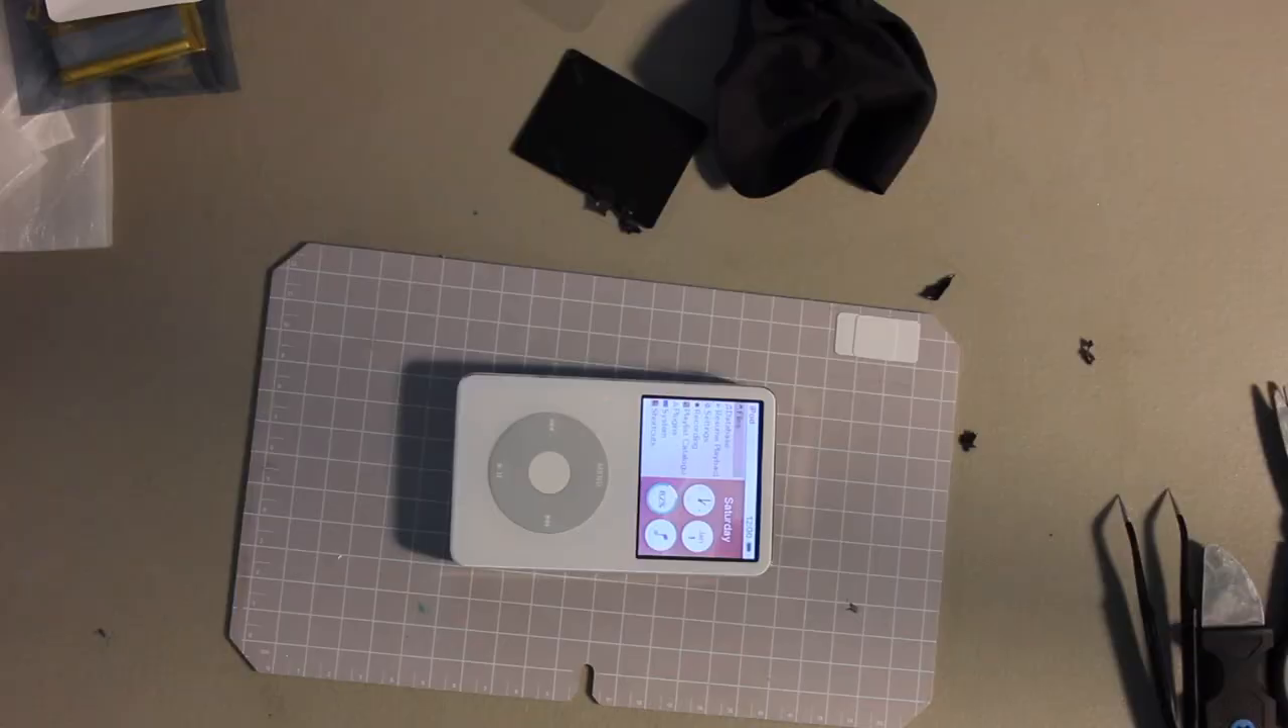Okay so the iPod works now with a new enclosure on it.